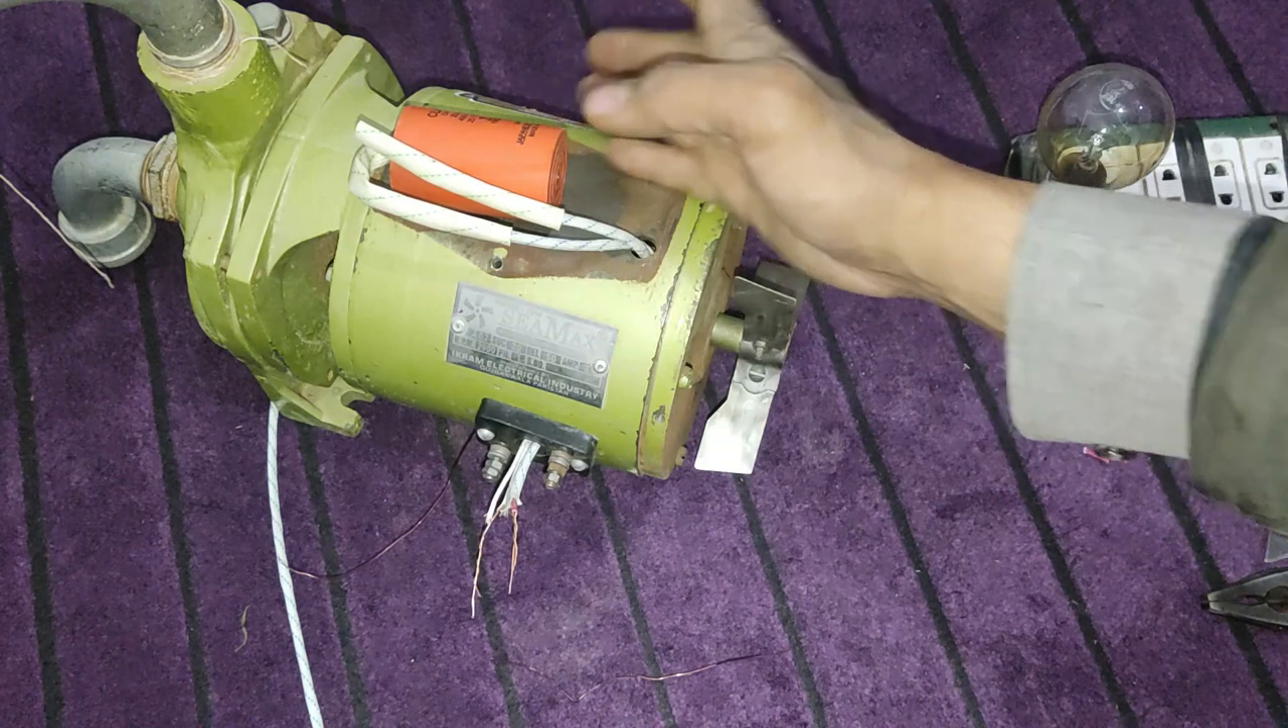یہاں پر ہم نے کیپیسٹر بھی لگا دیا ہے۔